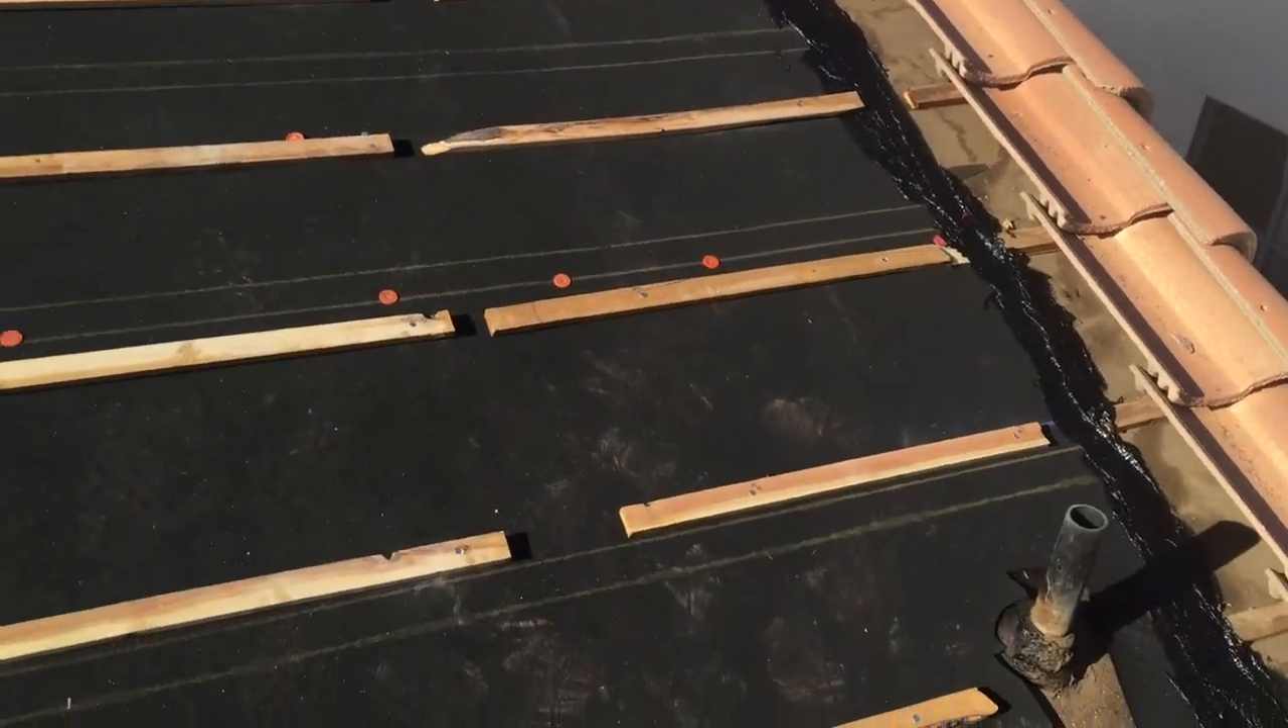Now we've gone ahead and finished out the the dry-in phase. All the paper is new.